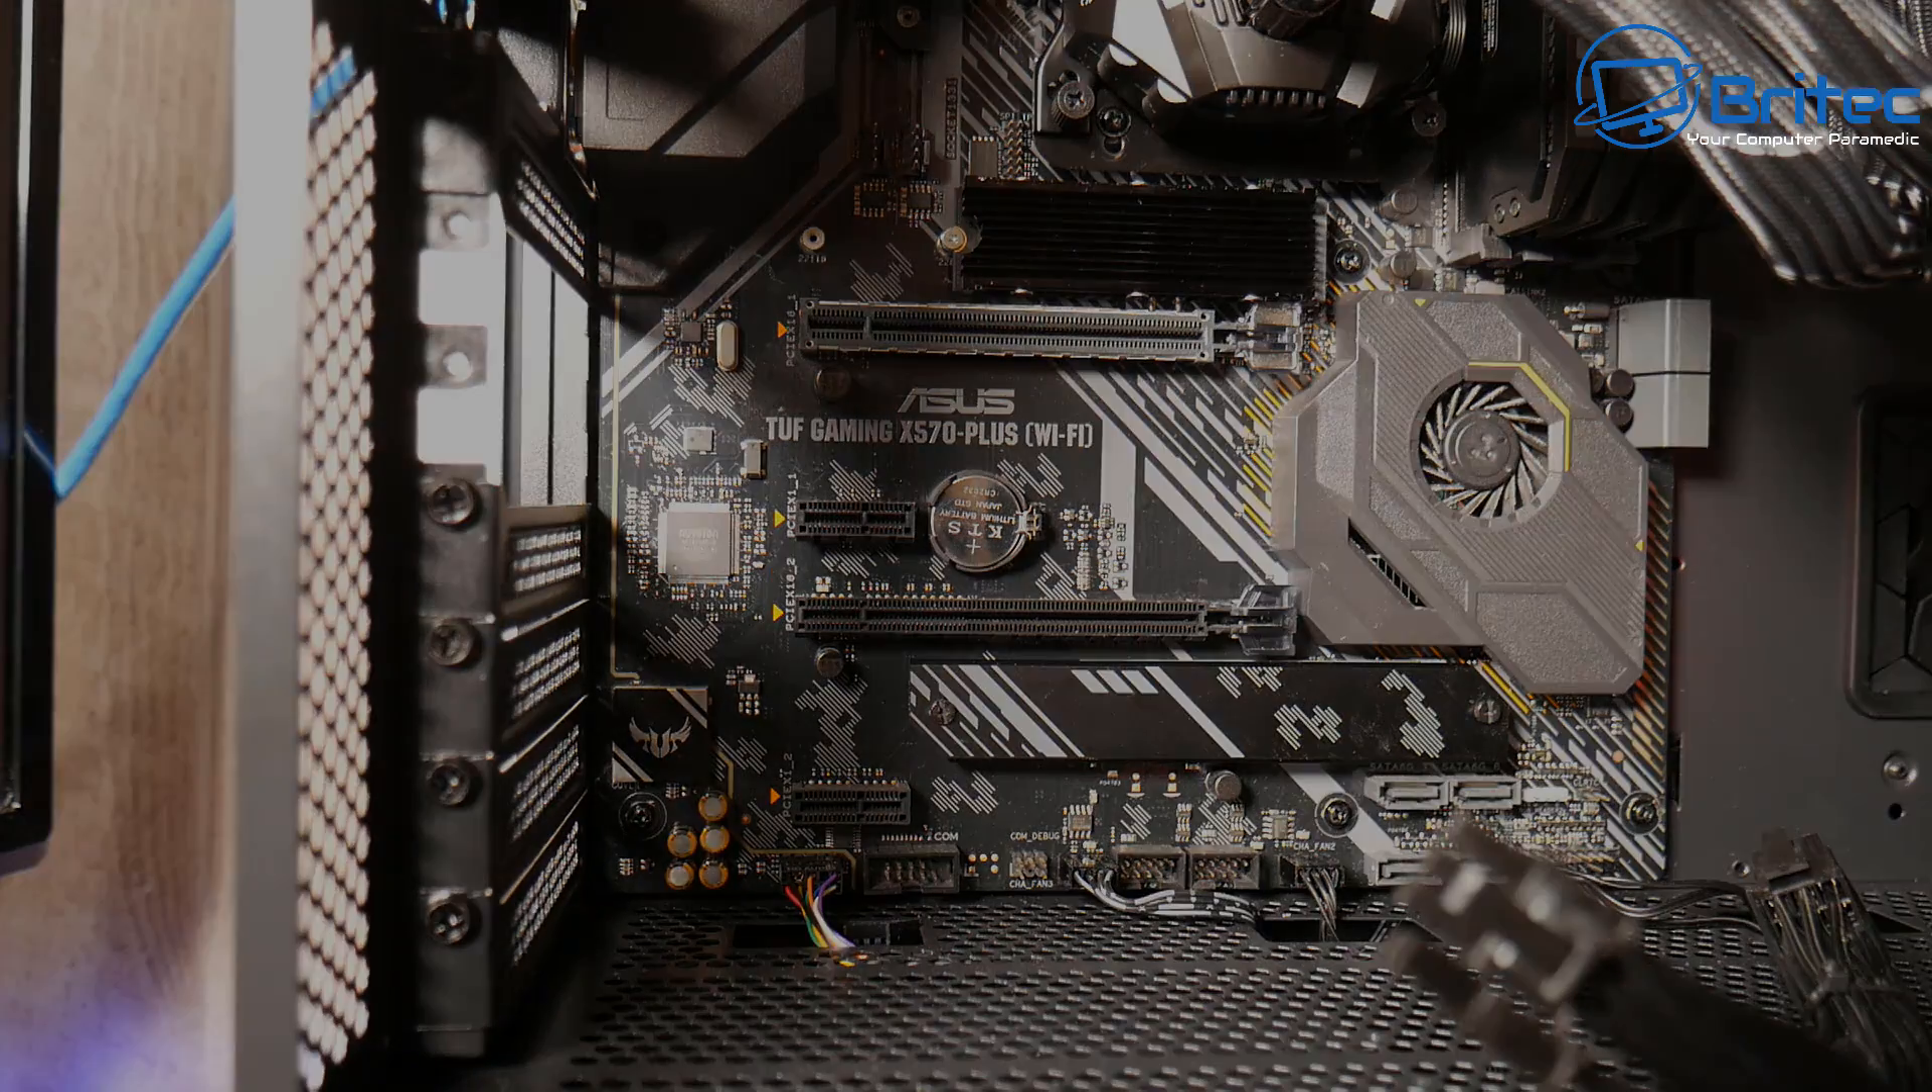You can see we've had to remove the graphics card here to get access to the battery.